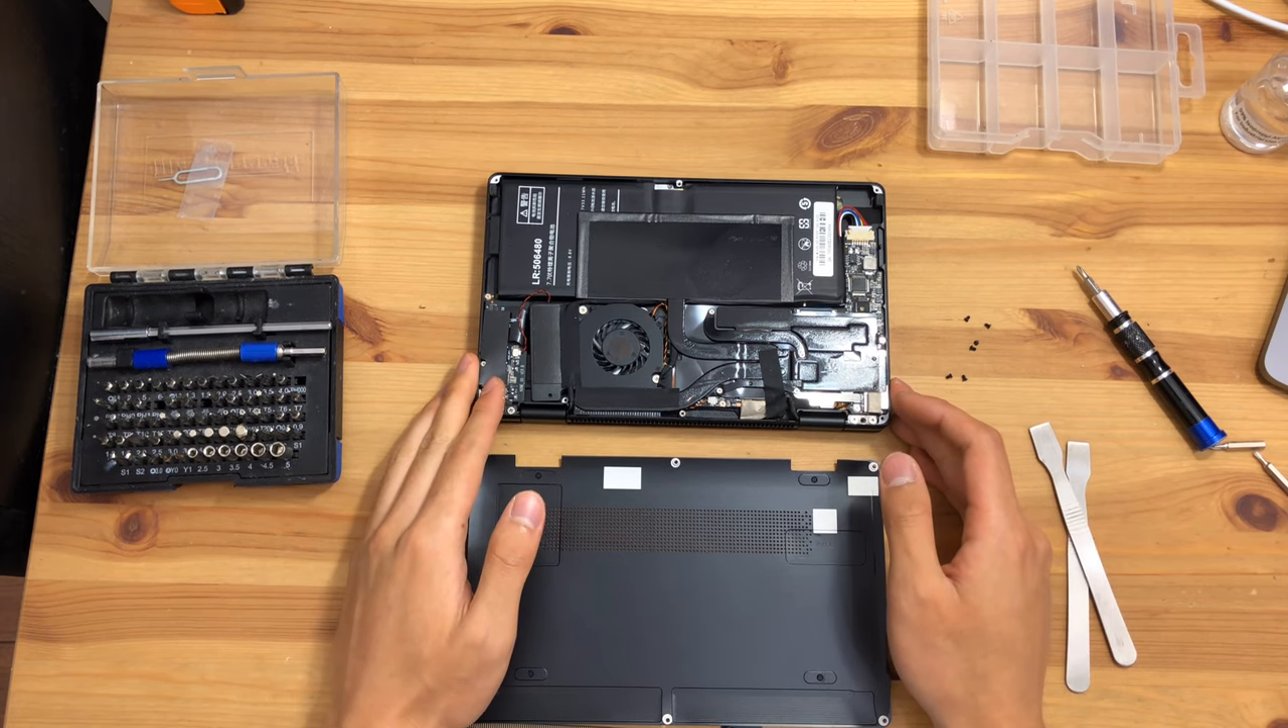The bottom panel lifts off with no other tools required and we have access to the internal layout of the OneMix 3S Yoga.